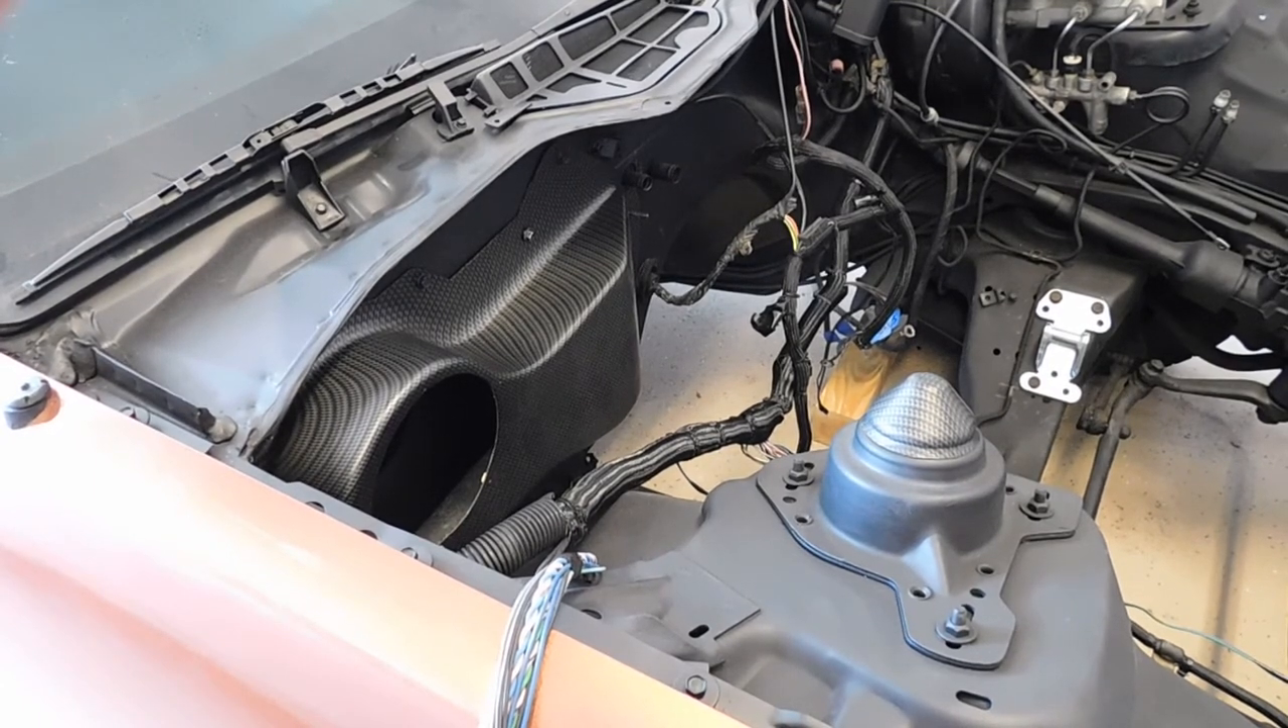I just got the blower motor housing mounted in I have 3m tape on the back of it.